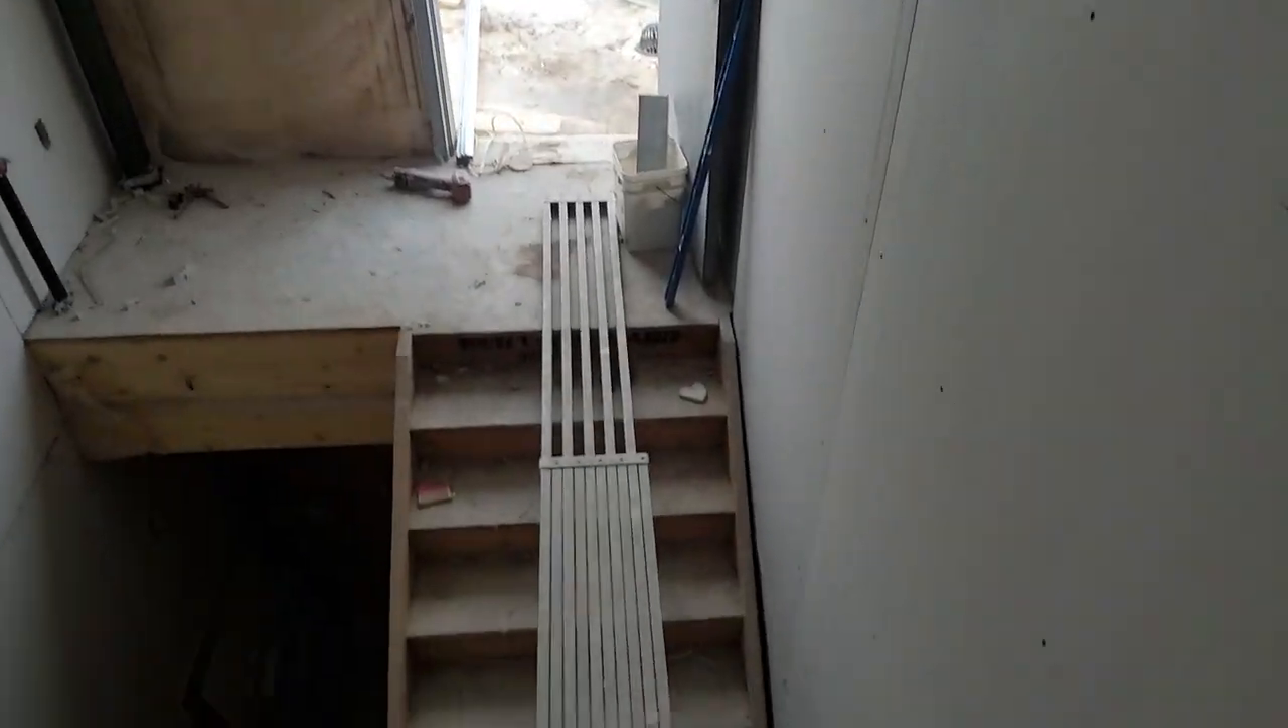So you see there at the end of the plank, how it was, like, over-extended past the top step there.